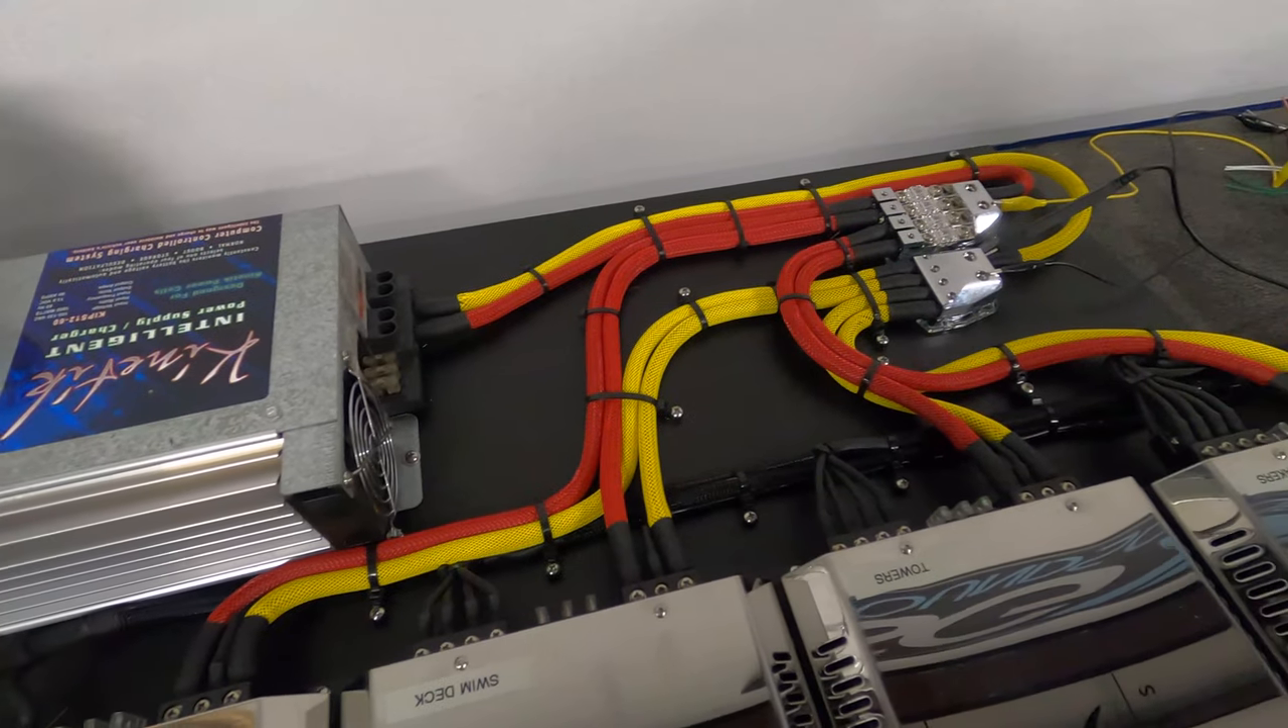We got the amp board all wired up.